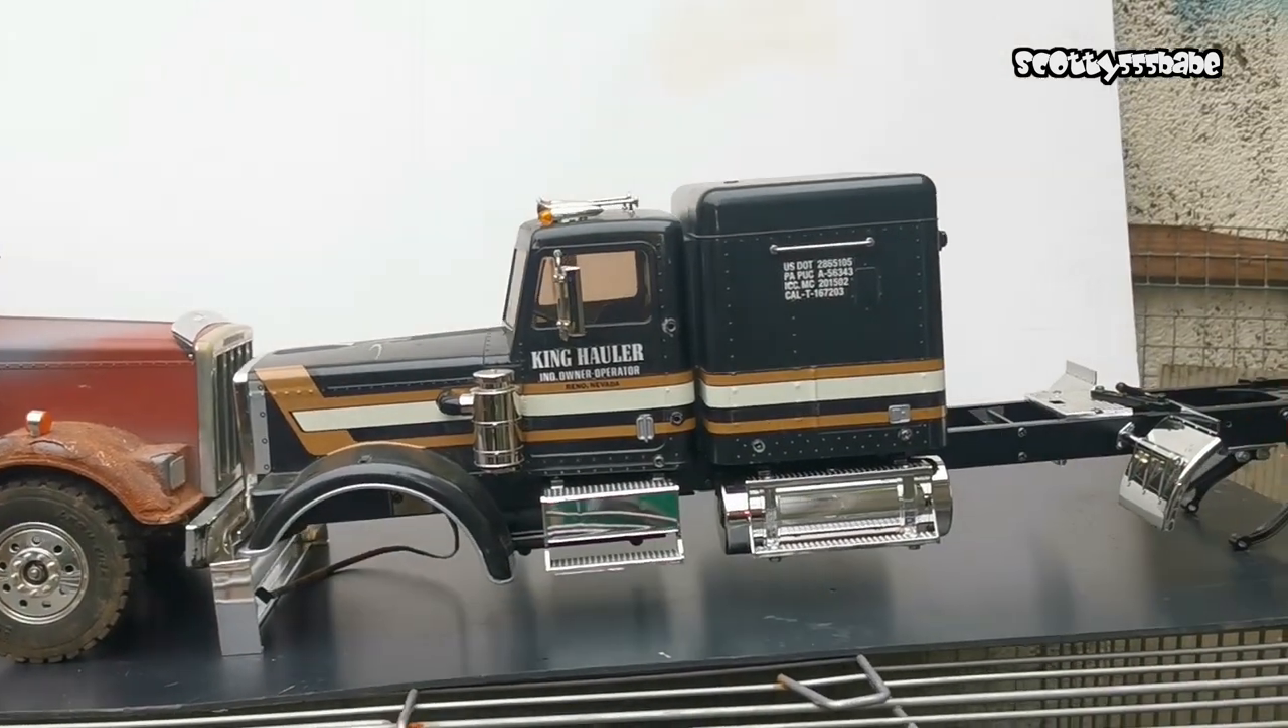So there is the 36 inch sleeper on the king hauler.